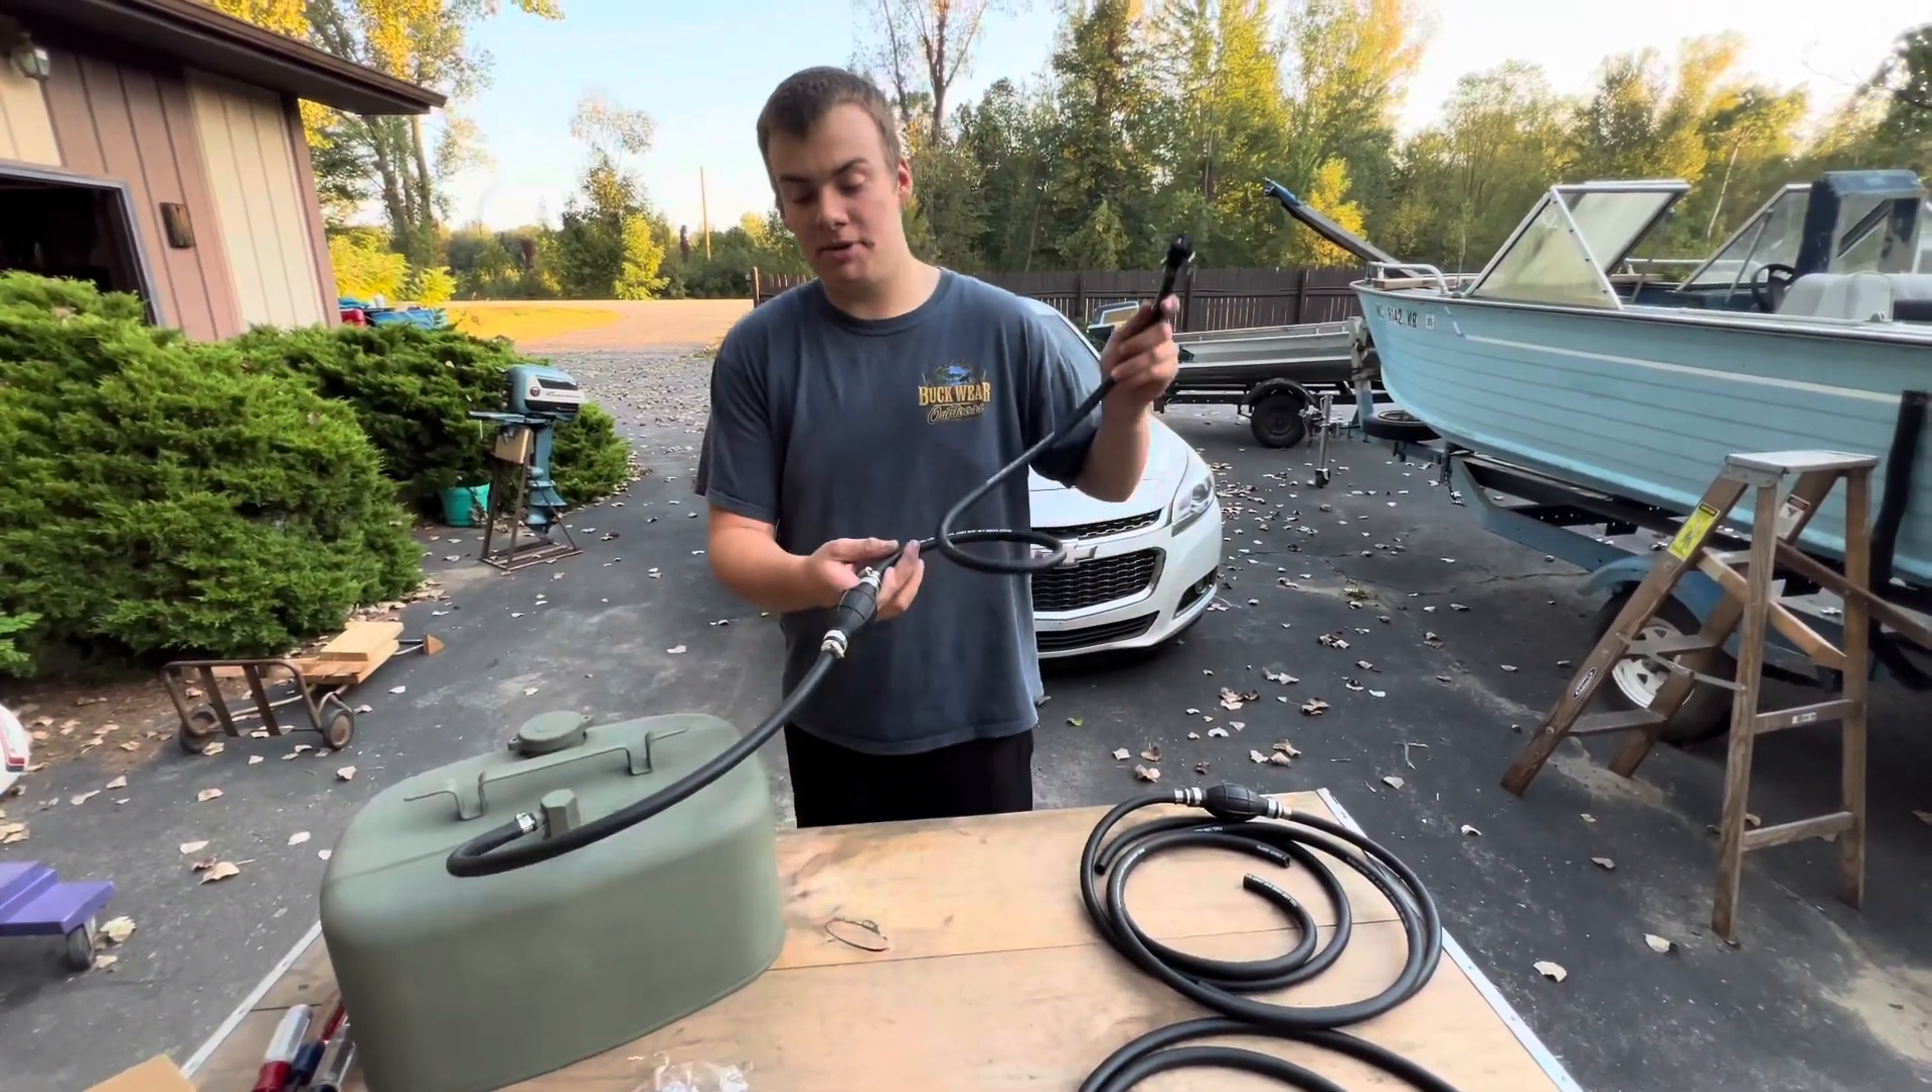There we are we got a completed fuel line for an outboard.